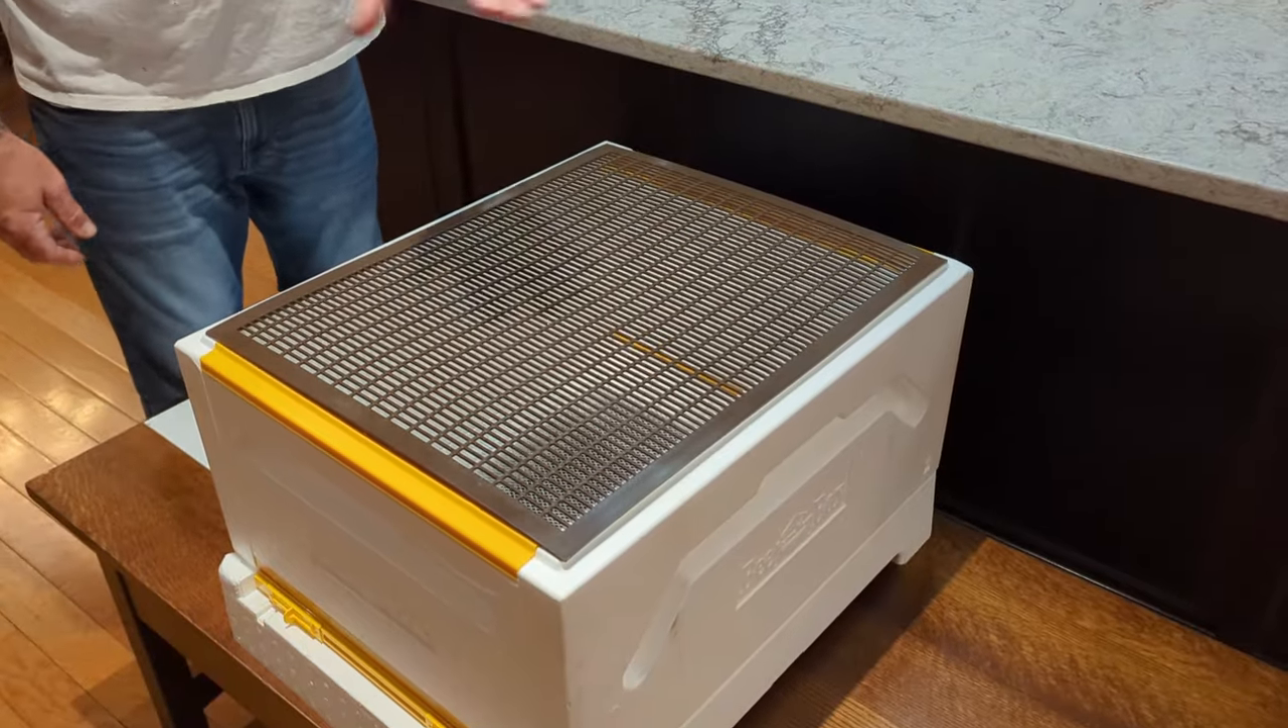They have a special queen excluder that fits this hive perfectly. Uh, and that sits right on top like that.